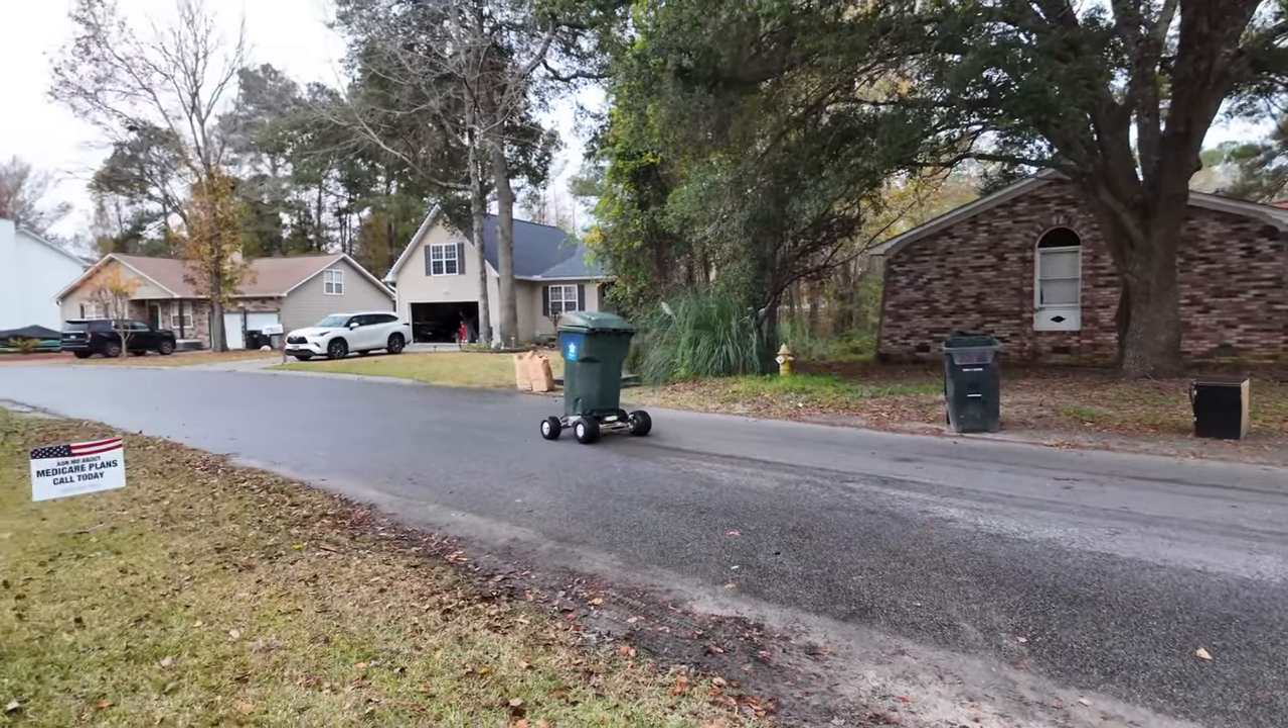Then it was officially time to put the trash can on. It's officially completed, and now it's time to find out how fast the thing can go.